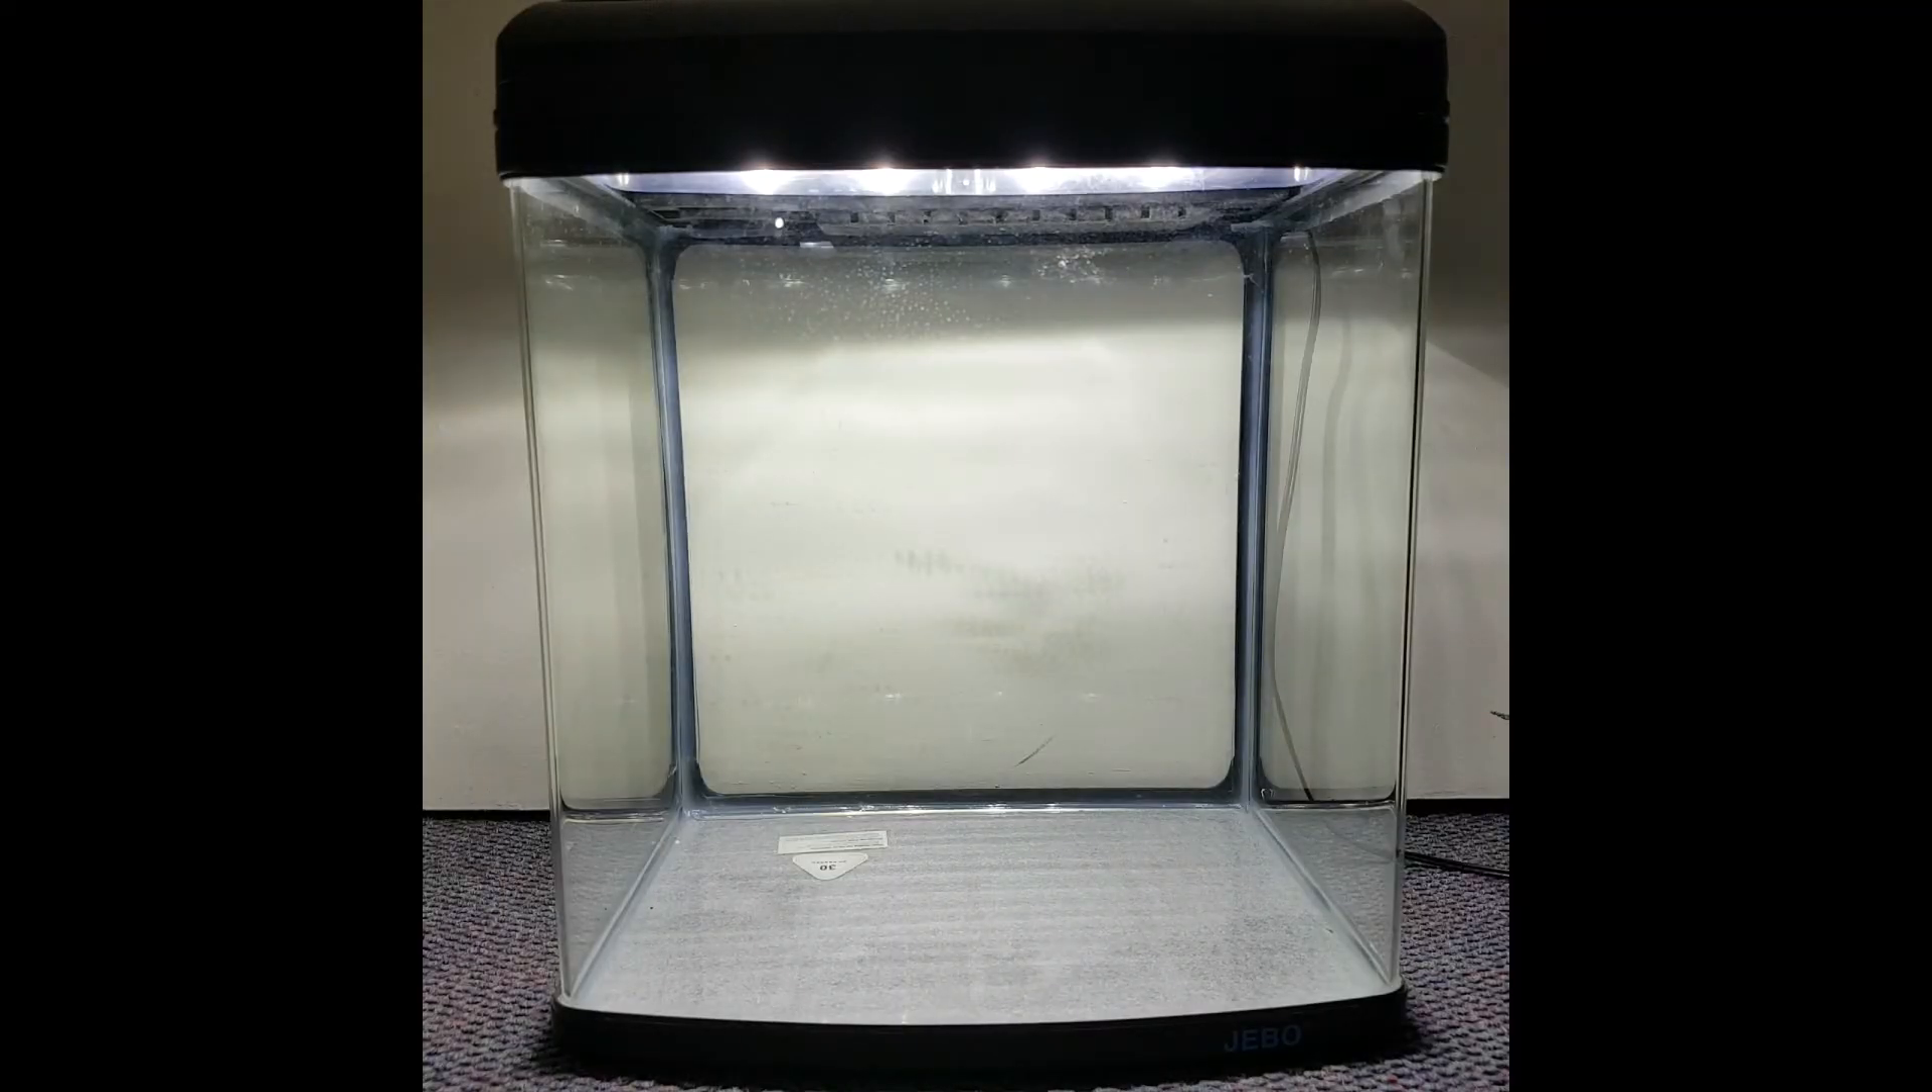Here you can see my light after I have fitted it to the Jebo tank.